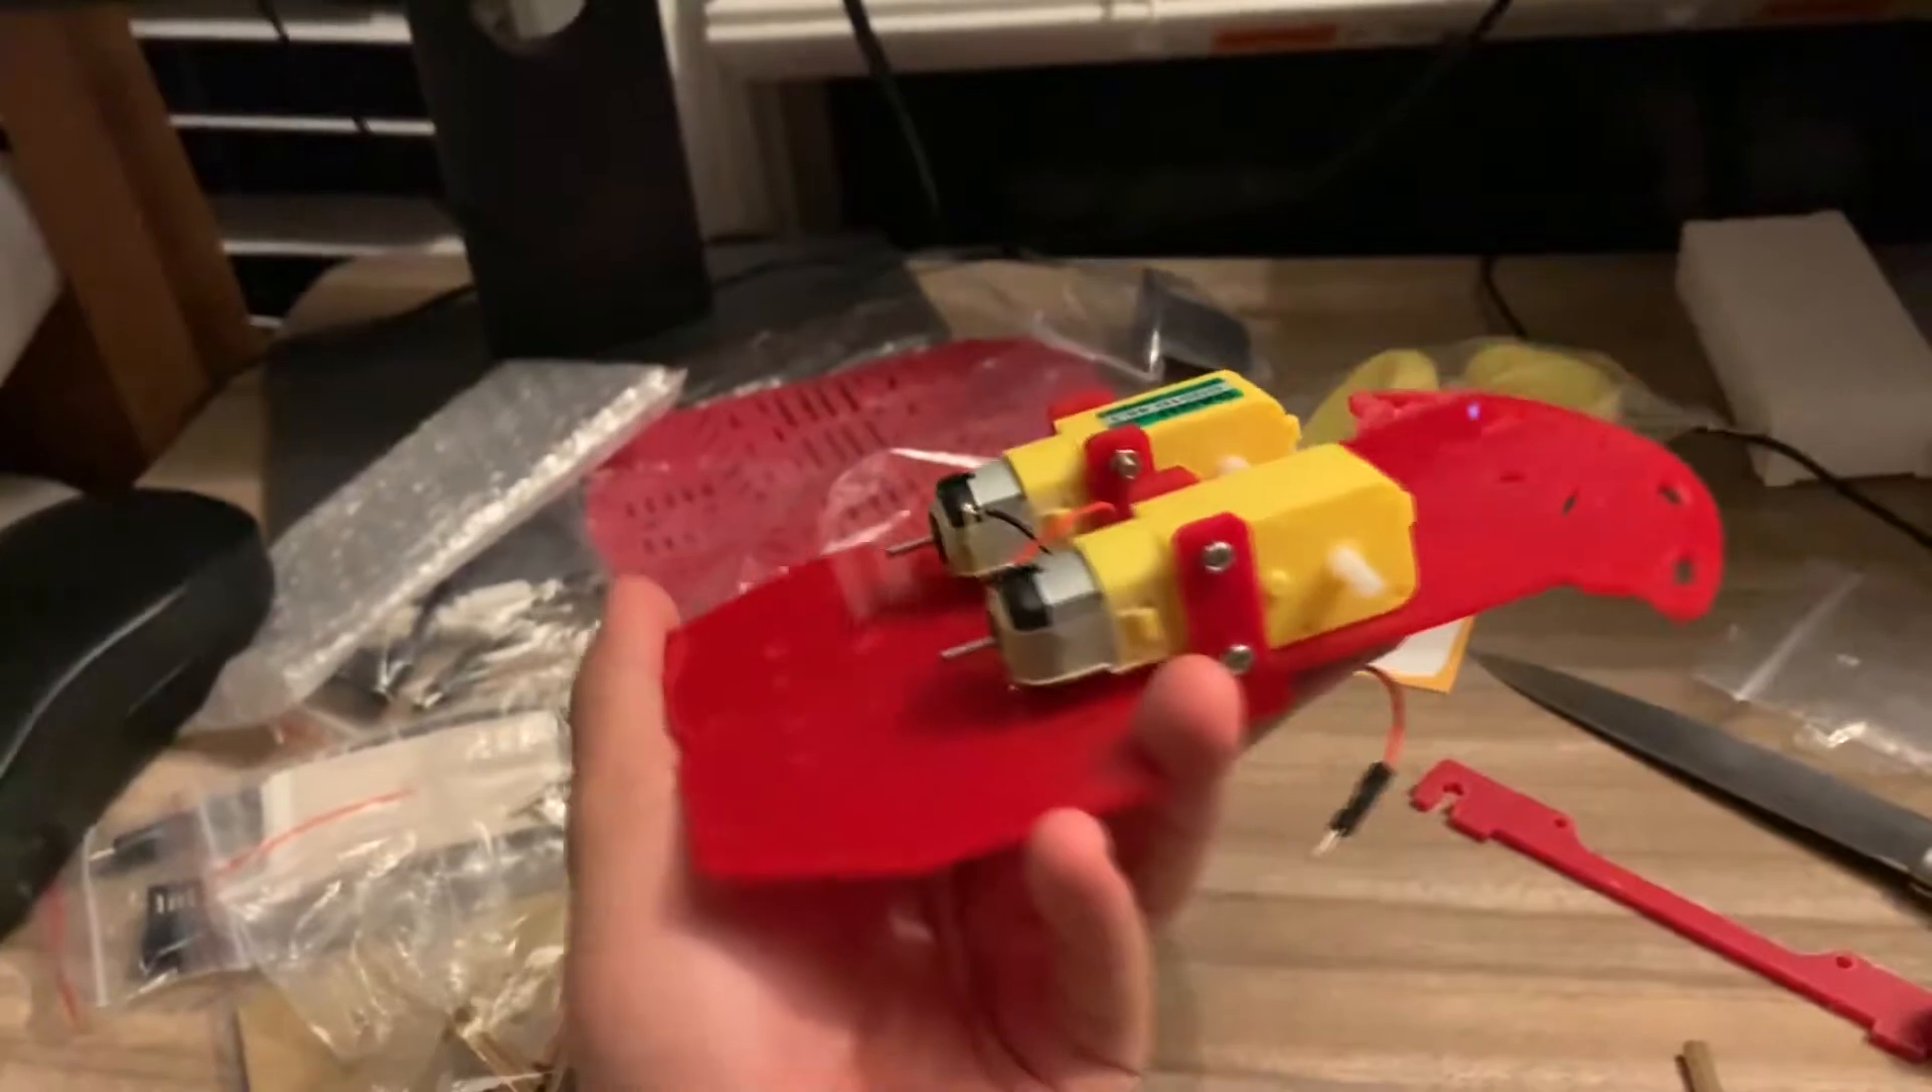So here you can see I fixed two motors on the chassis.